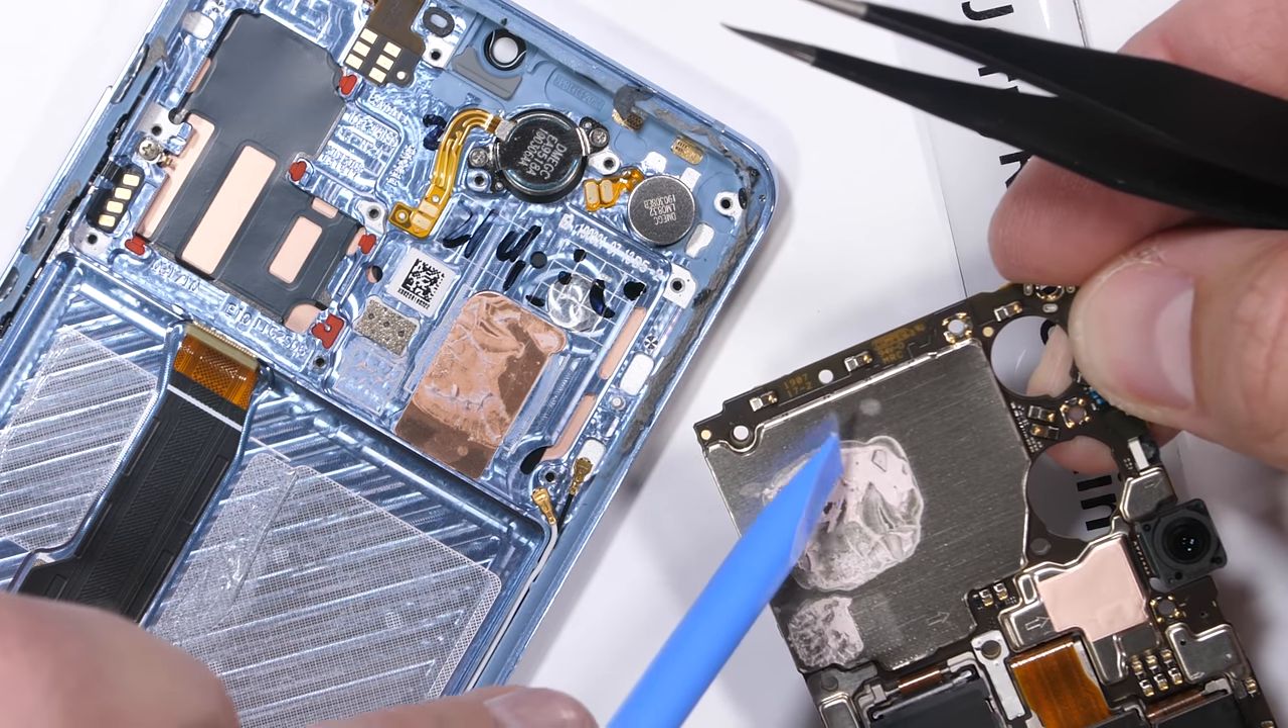With the motherboard out of the frame, we immediately see two circular vibrators, and a lot of thermal paste over the top of a rectangular copper inlay.